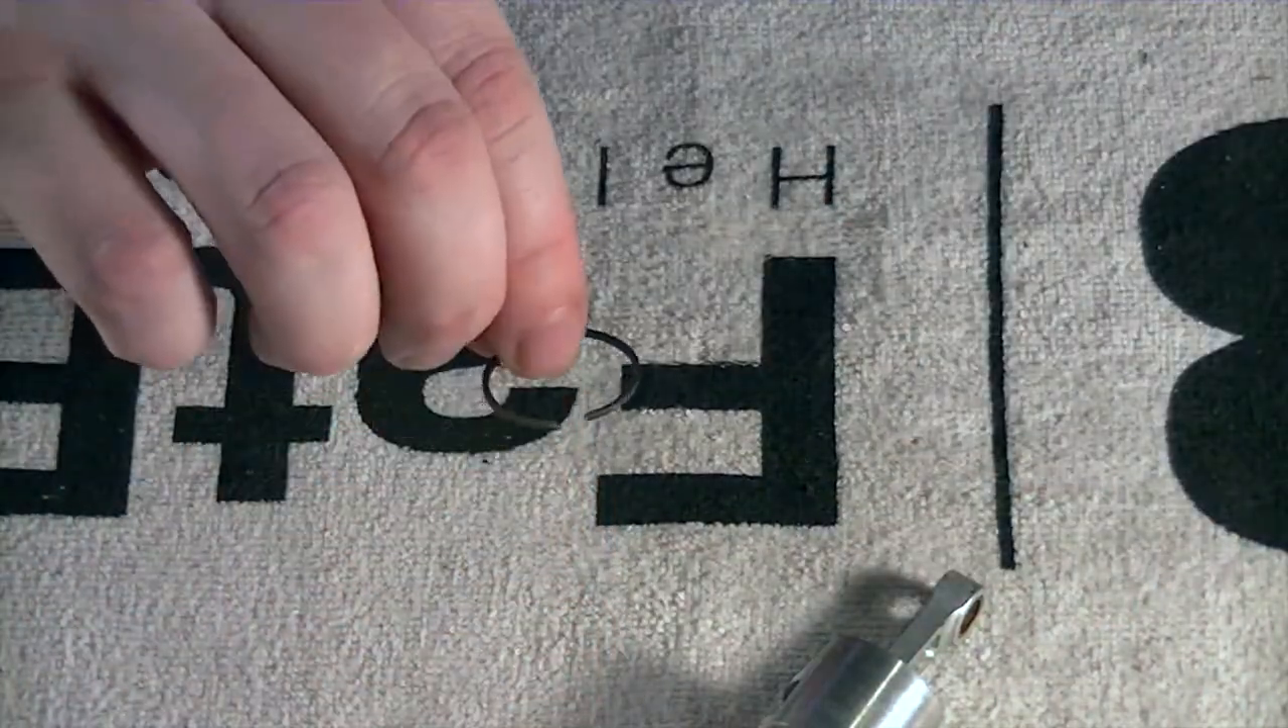Ring is off. Pop it right off just like that.